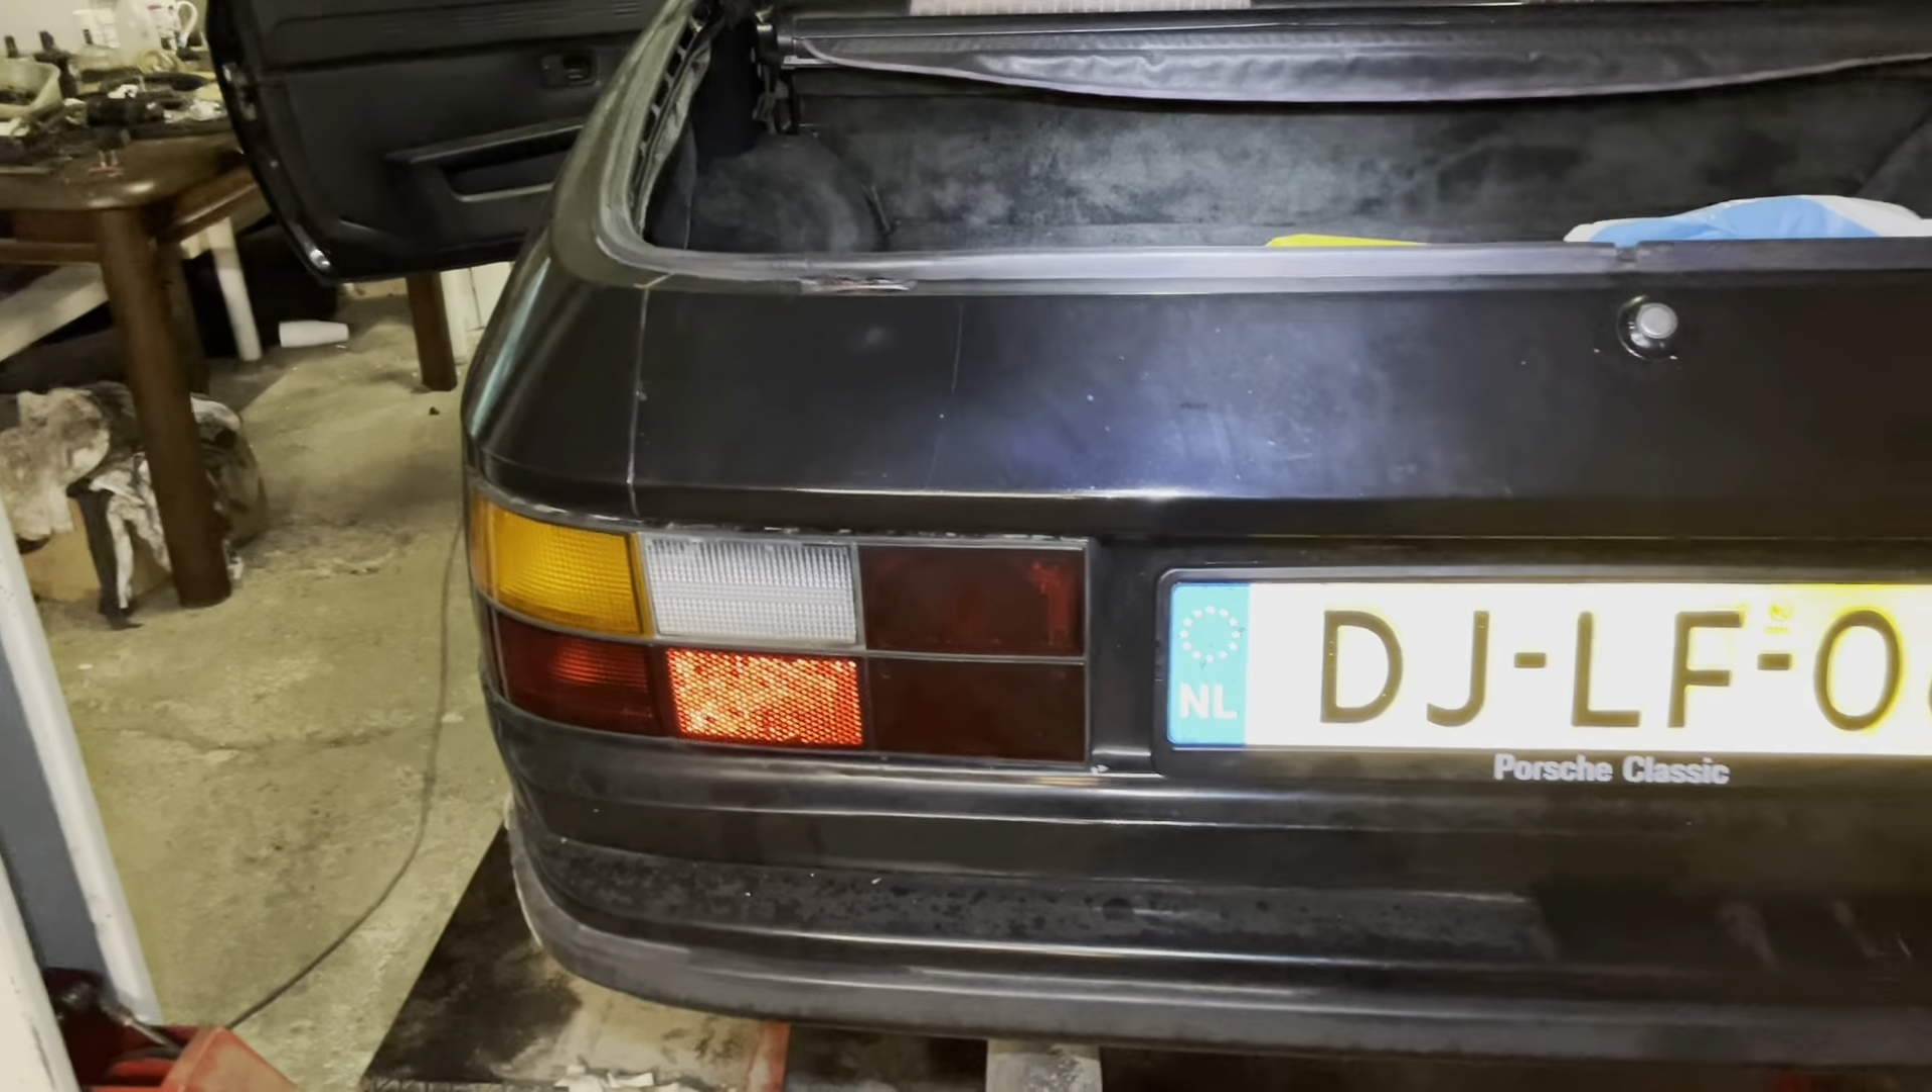Okay, I've got this light back in. It's screwed into the into the car. All the bulbs work.